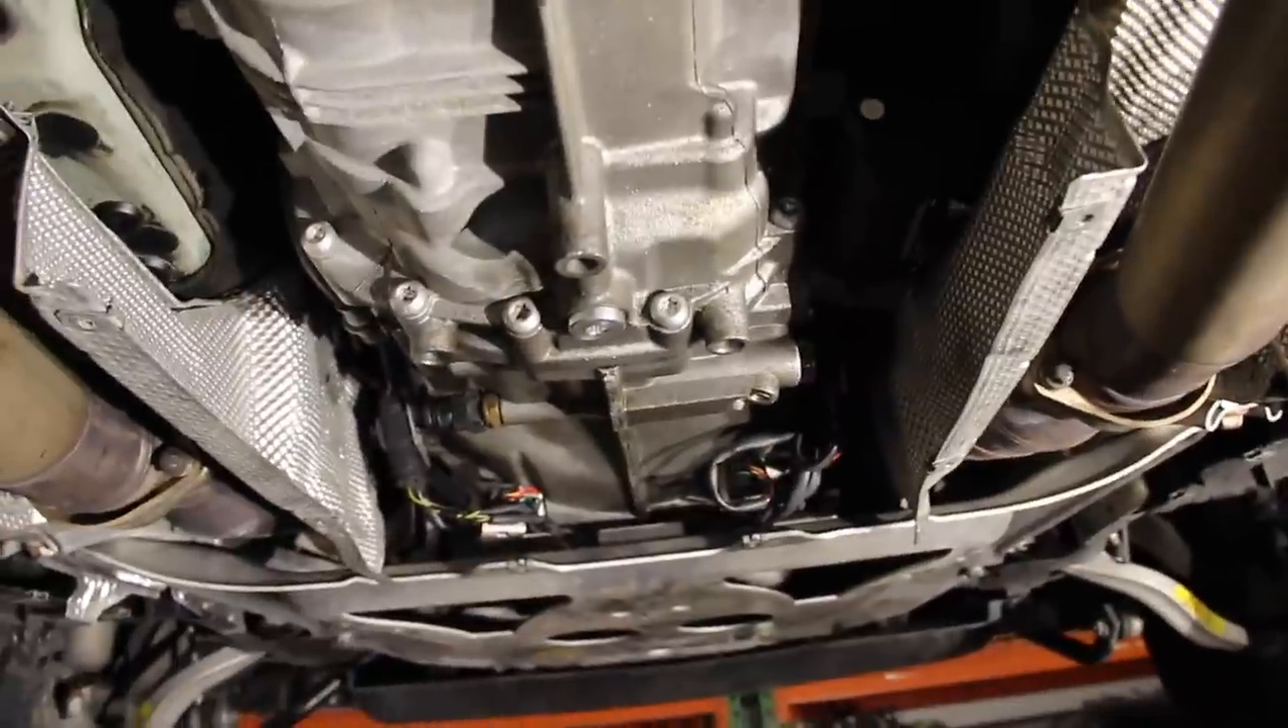We've got the heat shields back in but it's all pretty straight forward.